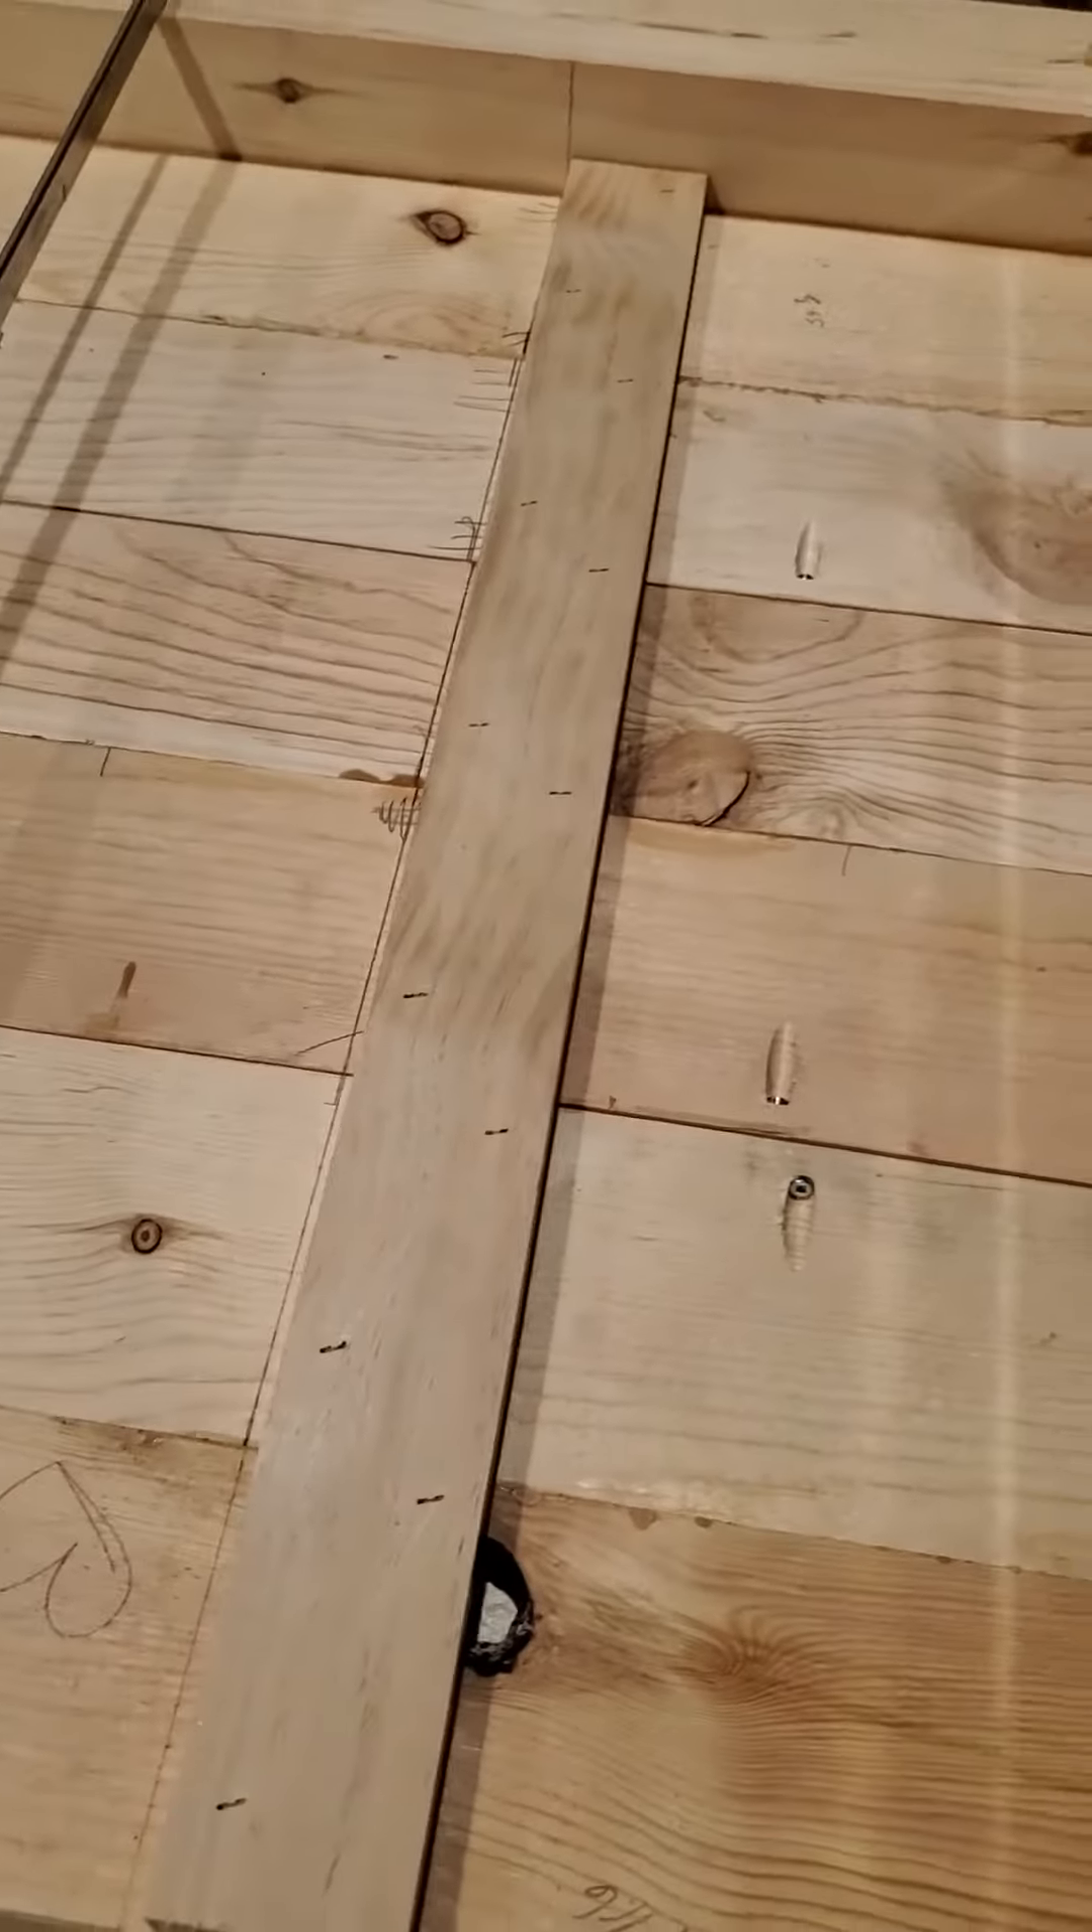Got my underneath supports nailed down.